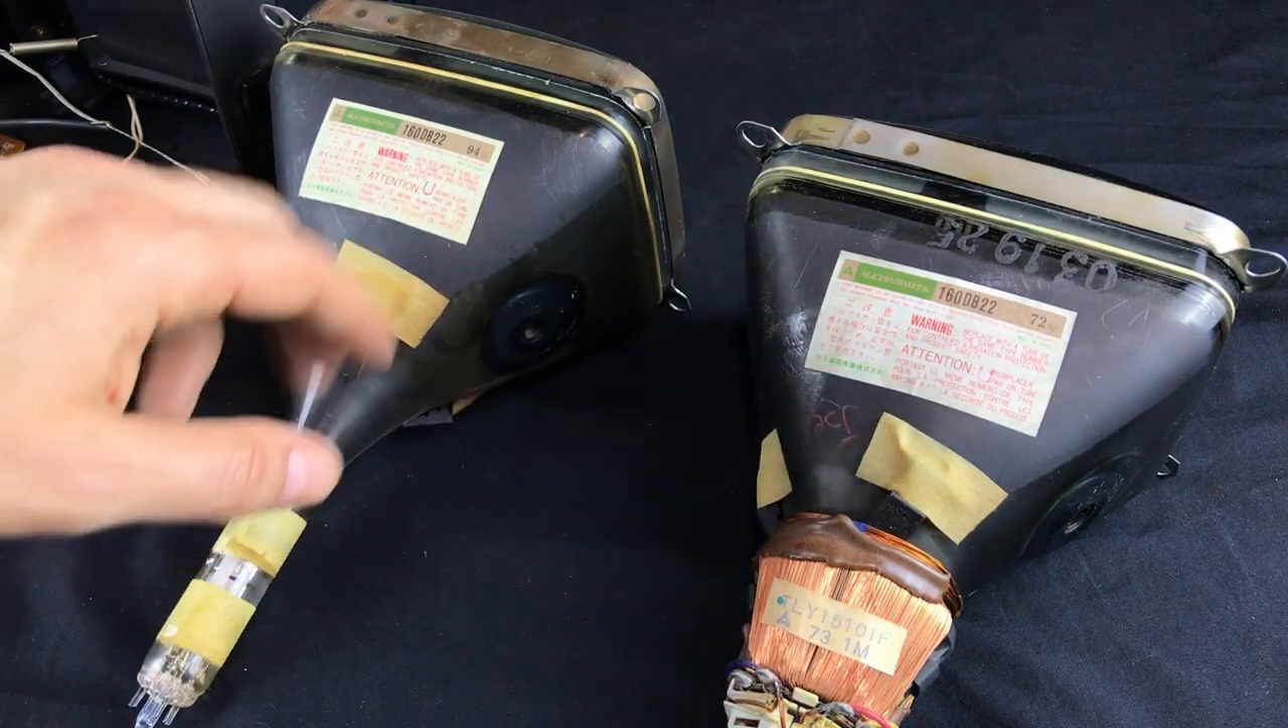So I've now got both tubes out of the TV.